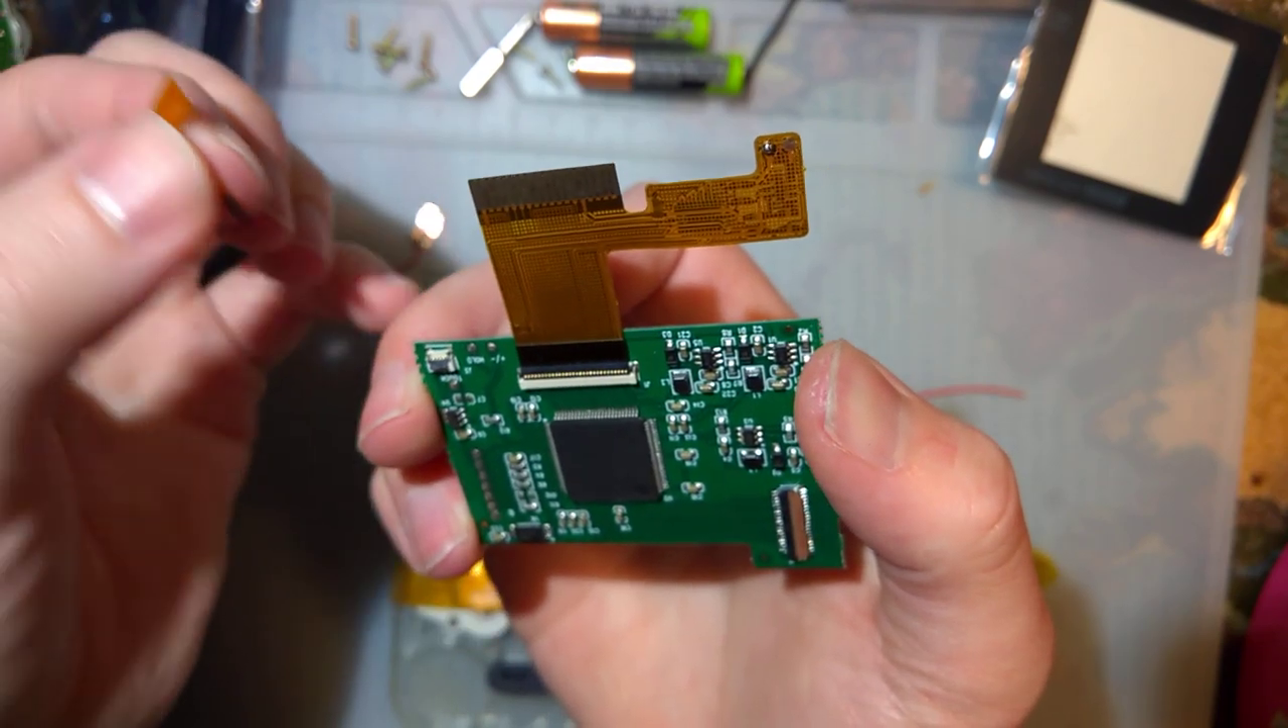The easiest option and the default one is this flat flex cable that you can use. It's already plugged in.